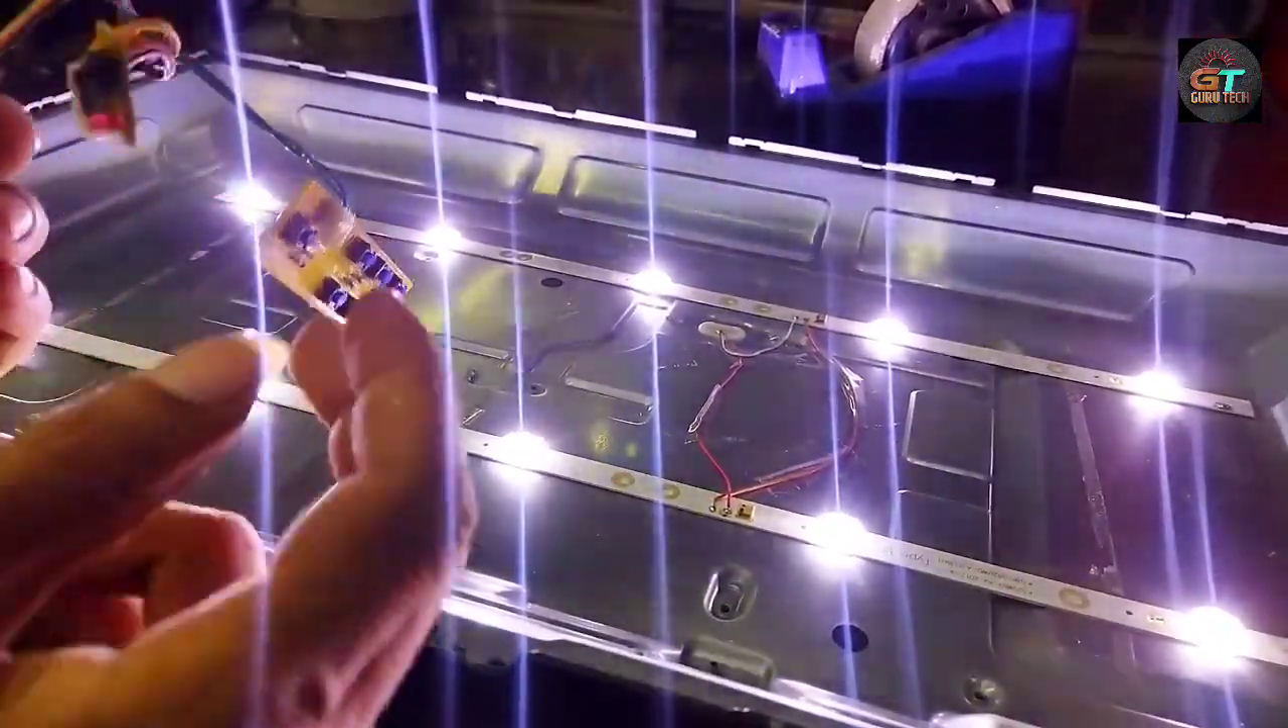इस तरह से बैक लाइट फिटिंग कर दिया है मैंने।